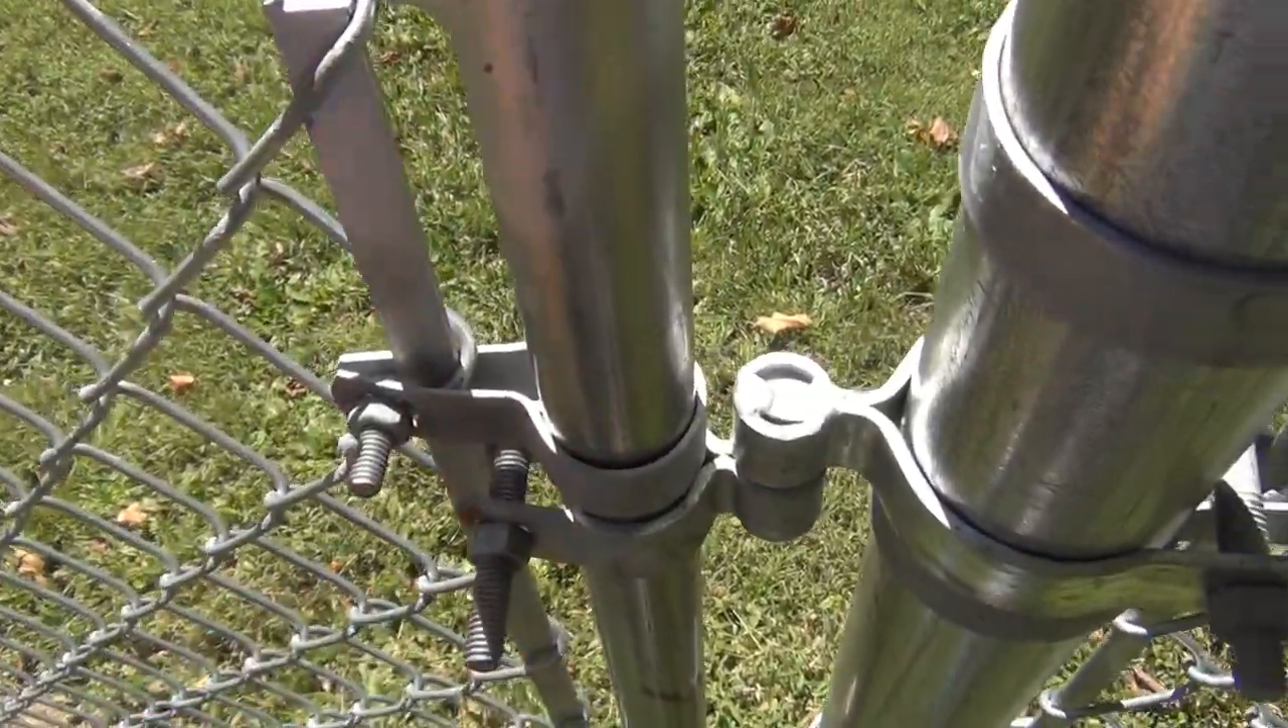I have this particular thing right here this bolt sticking out a little too far.